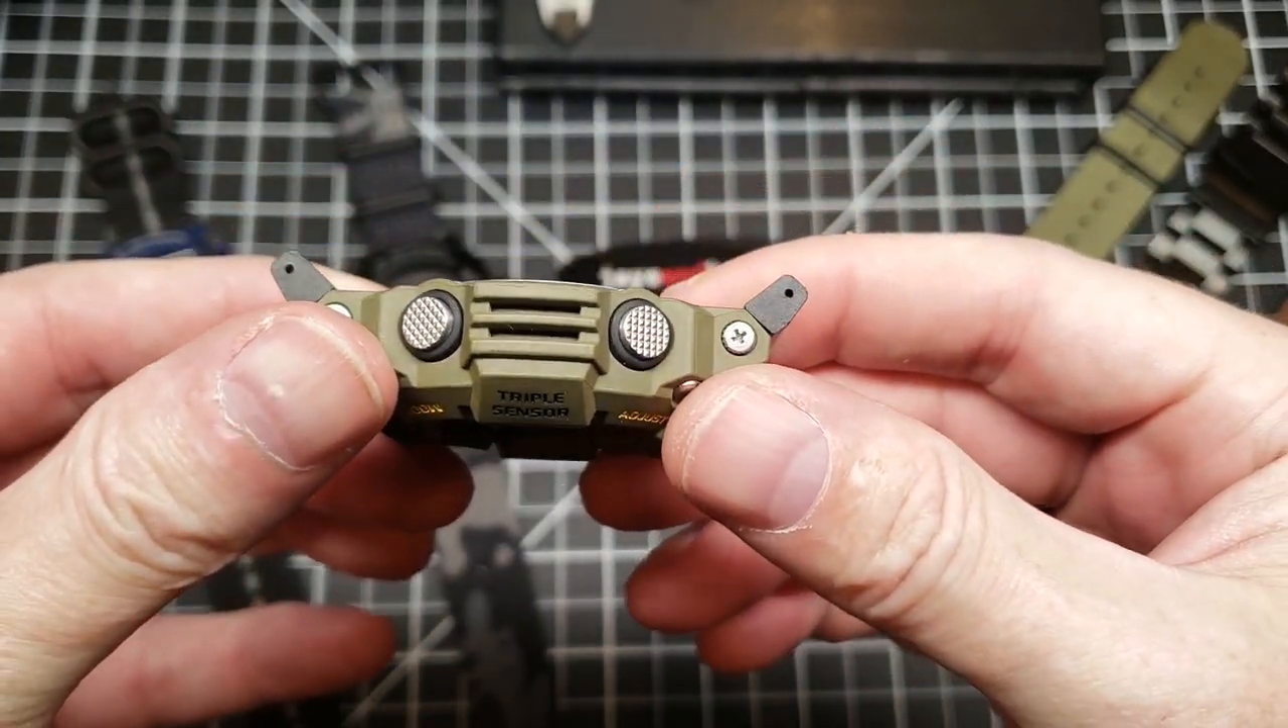I don't have a strap on yet.